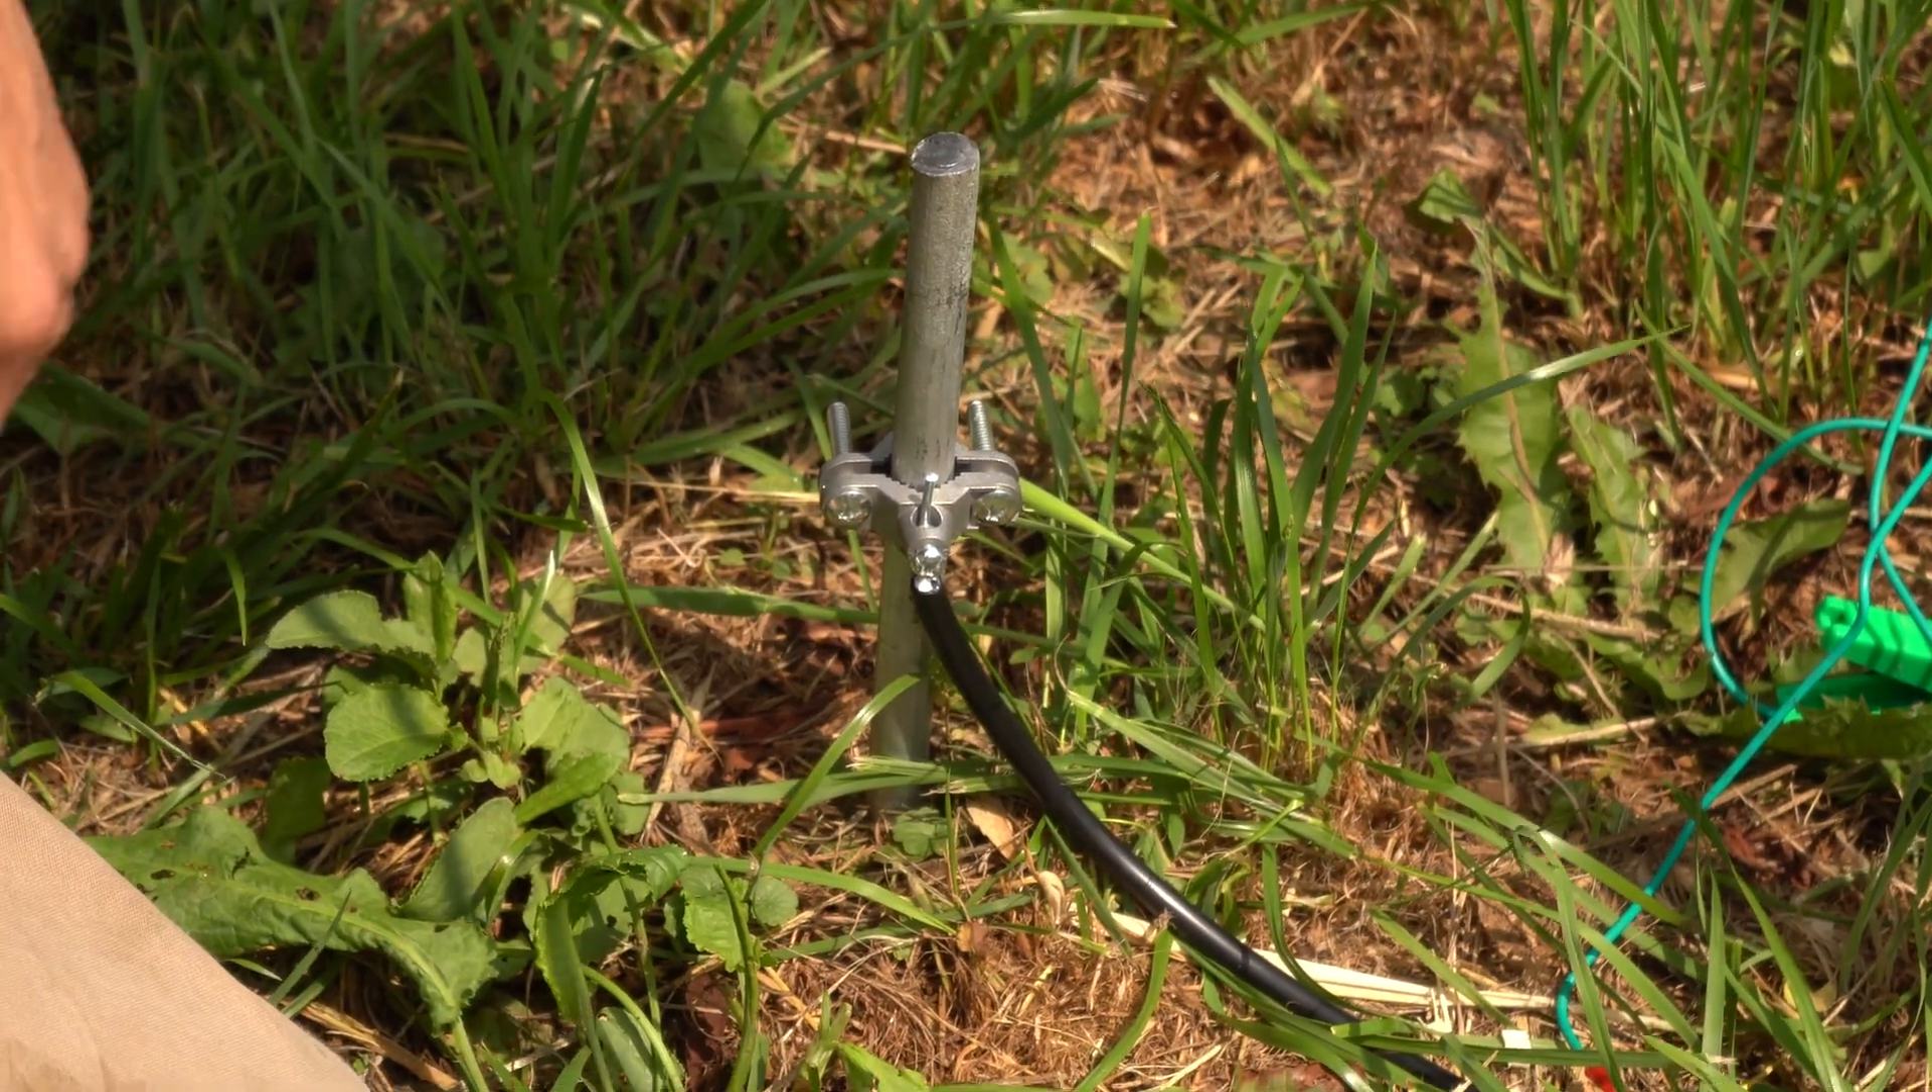Now our ground lead is attached to the ground rod so we're now connected at the energizer at the ground terminal and the ground rod.